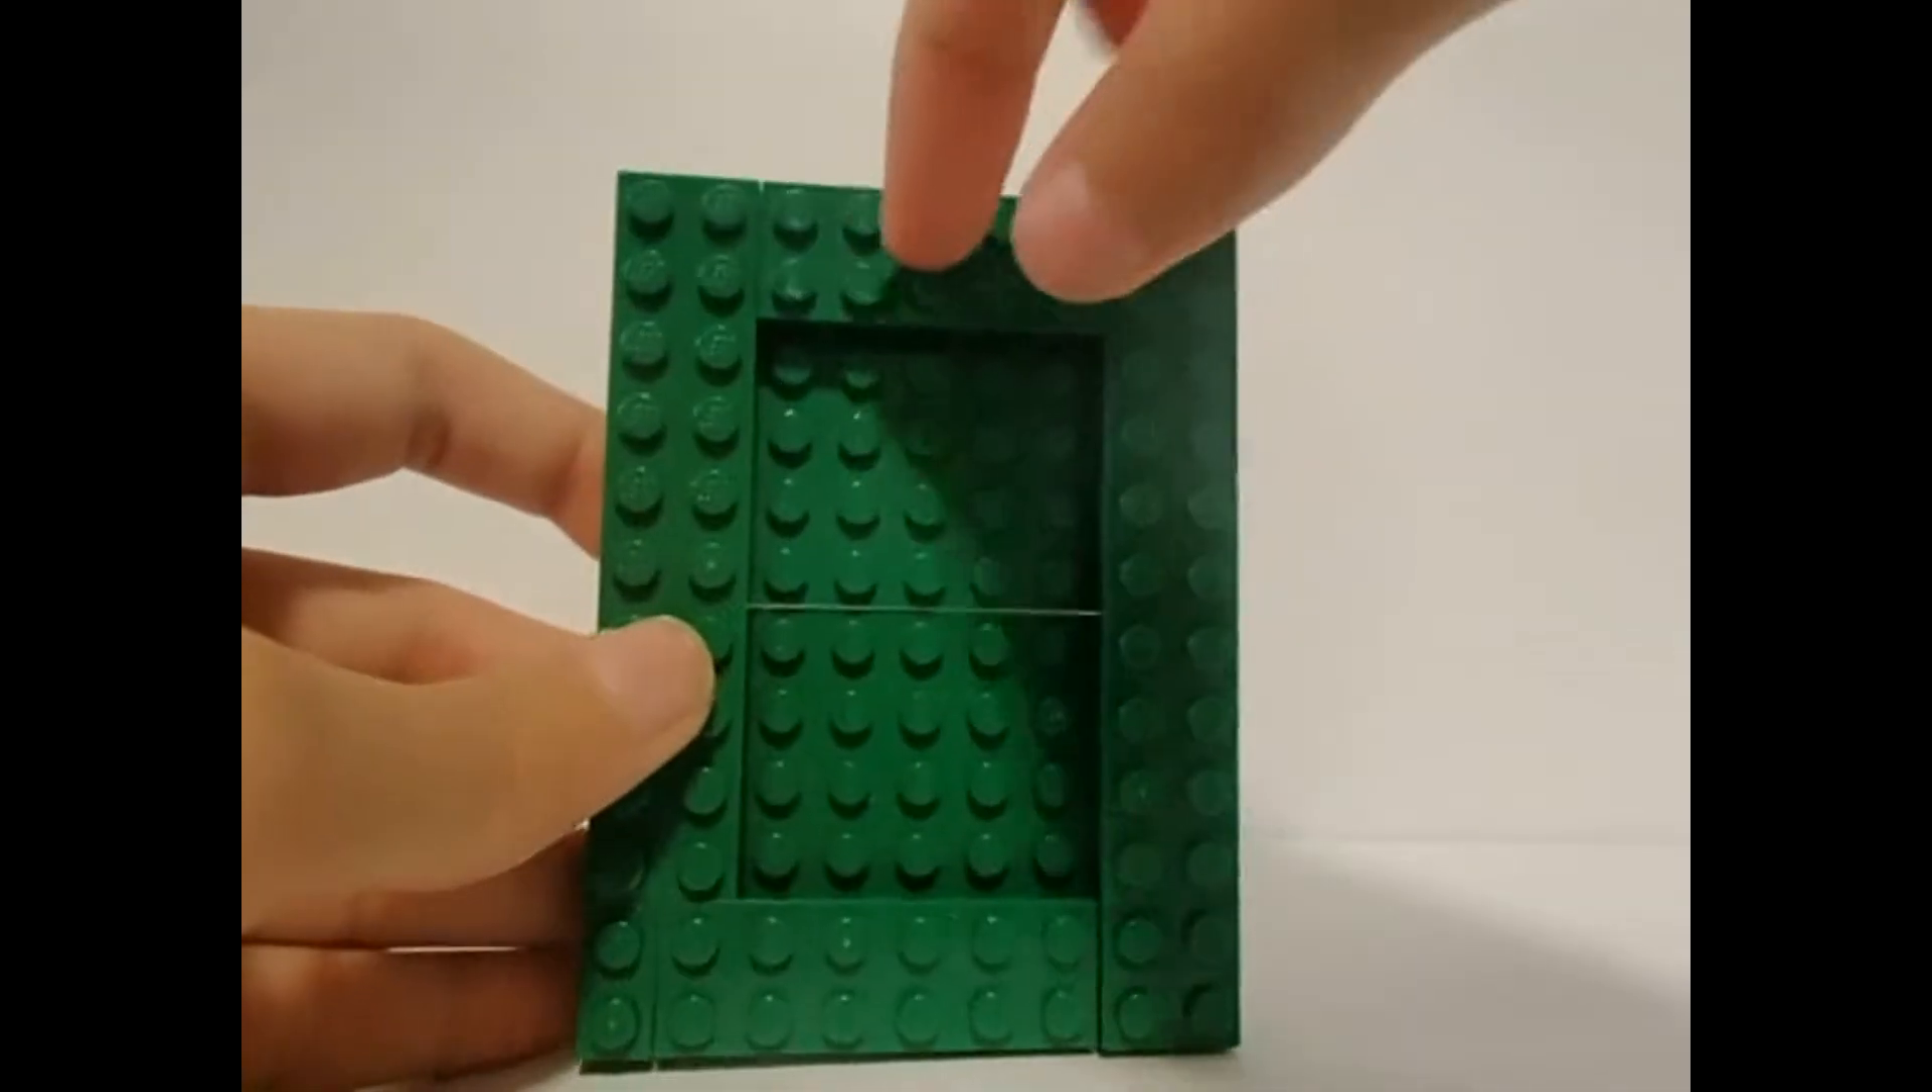I didn't put the picture in yet.